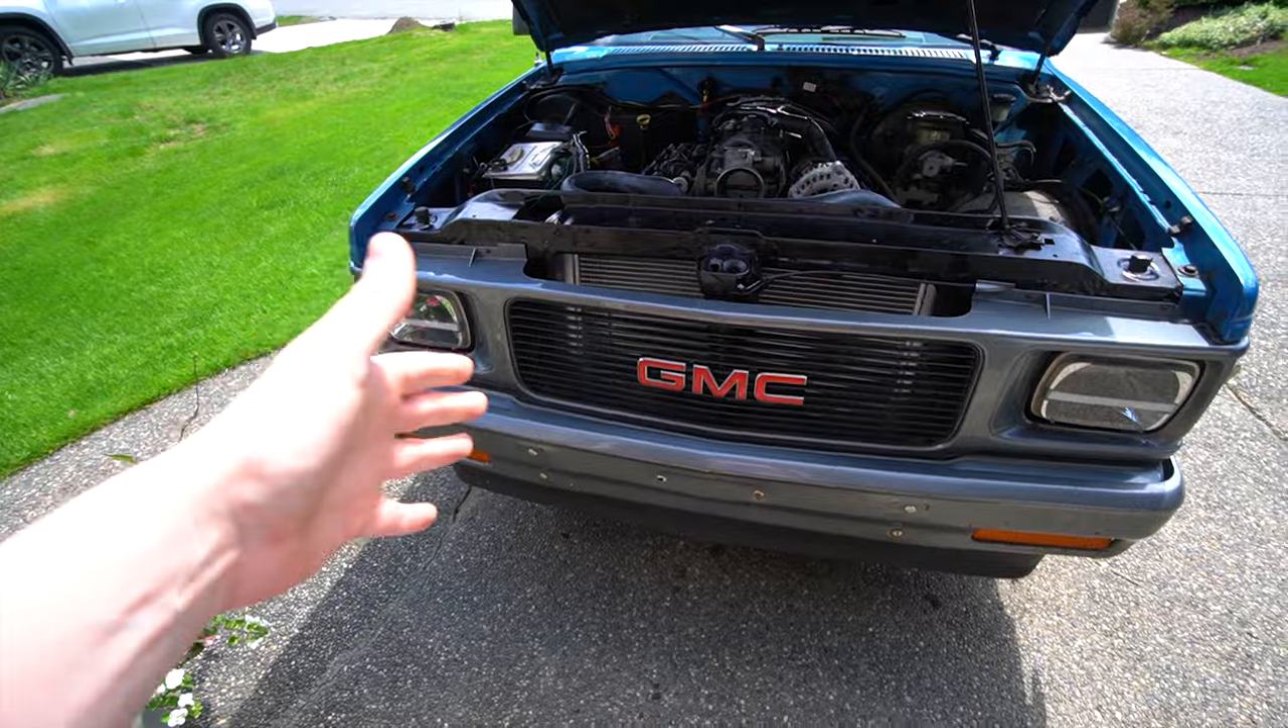Here we are in terms of having the front rad support back in the truck.